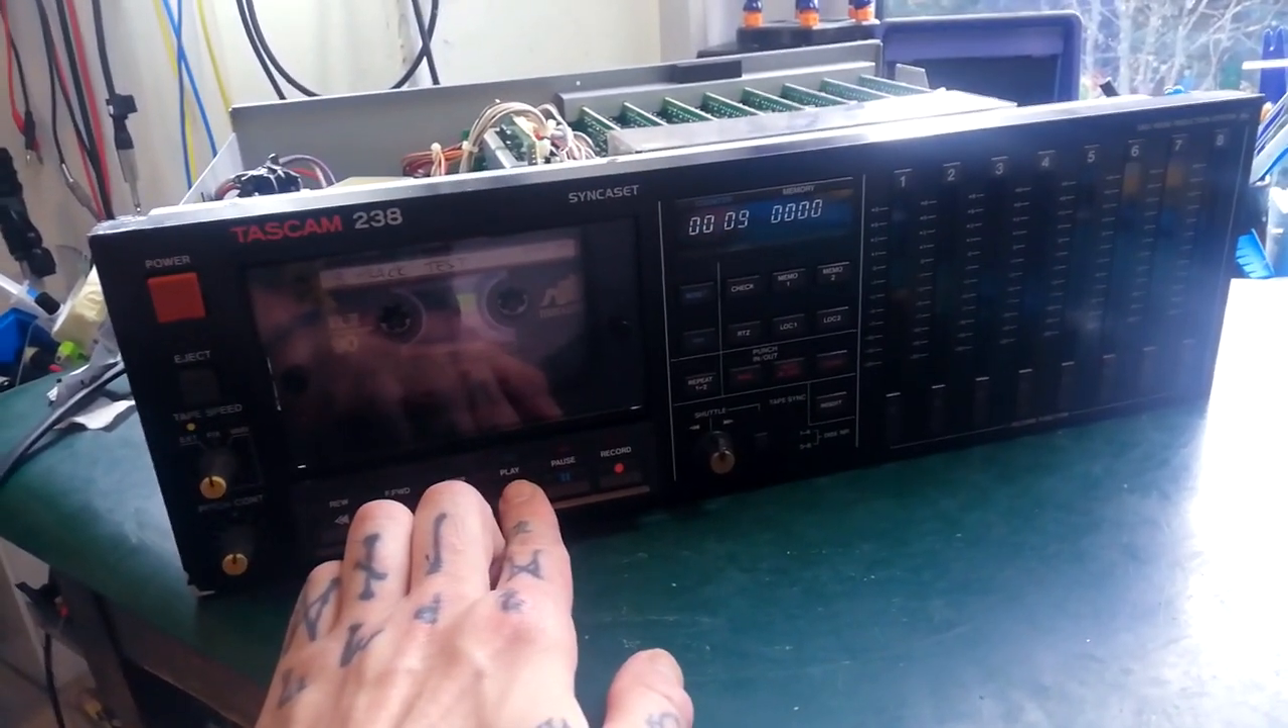I've reassembled the unit well more or less i've still got the case to put back on the top.